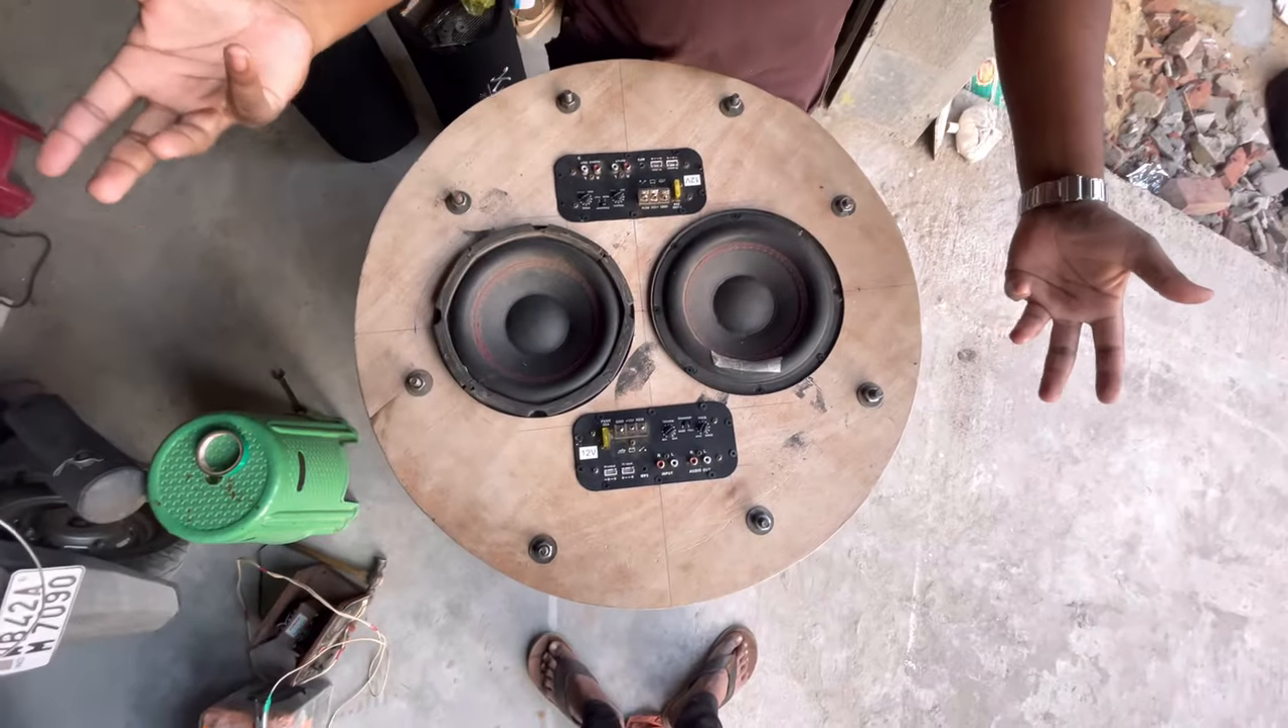हमारा इंस्टॉलेशन हो चुका है complete देखिए जरा और यहां पर मशिन लग गया और सब कुछ complete है।